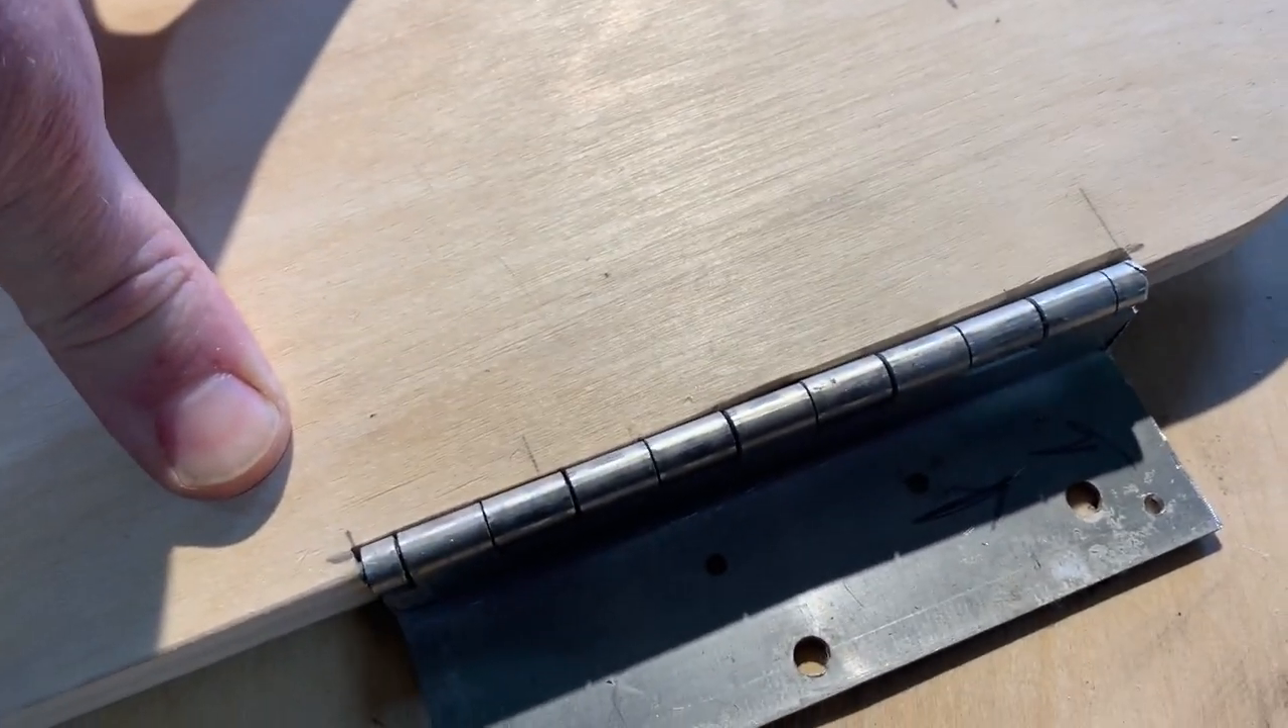You can see how much the hinge sticks out.